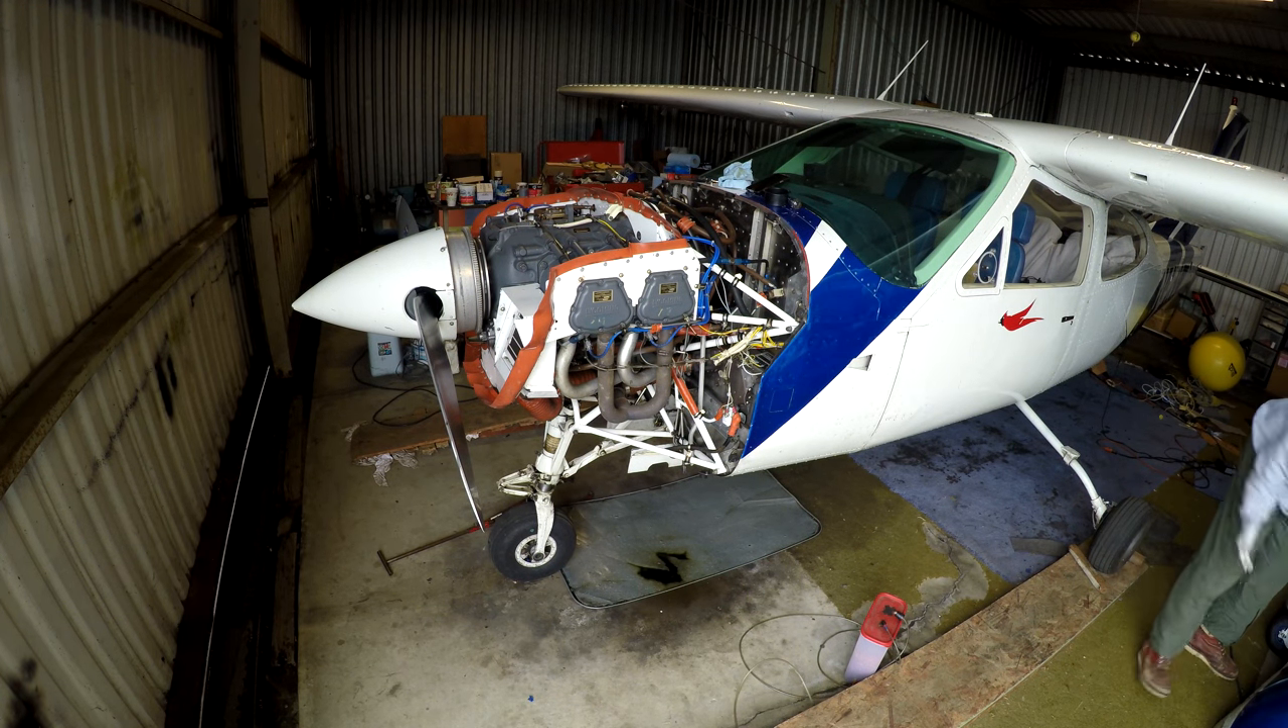There you have it, cowling removed.